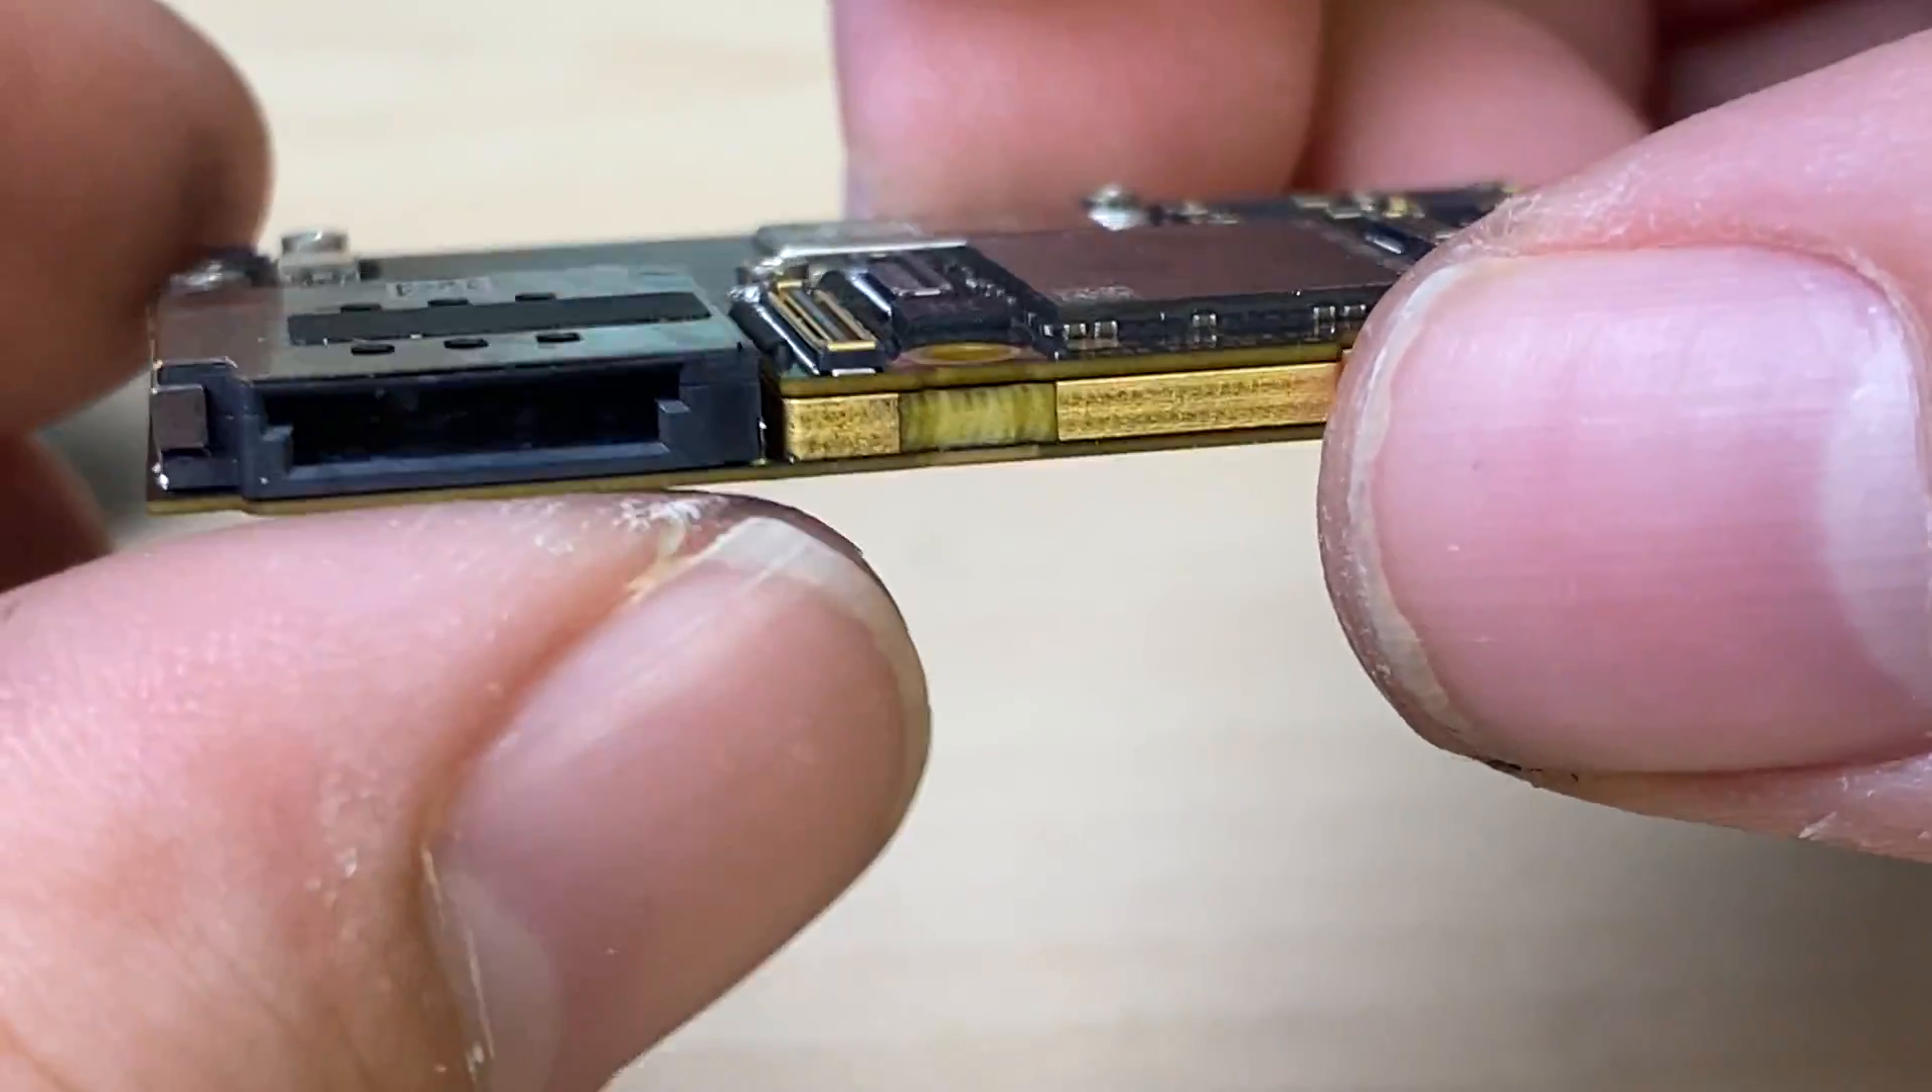And you can see just how tight that top board is. No gap between it and the mid board. No squeeze out. Nothing that's questionable.